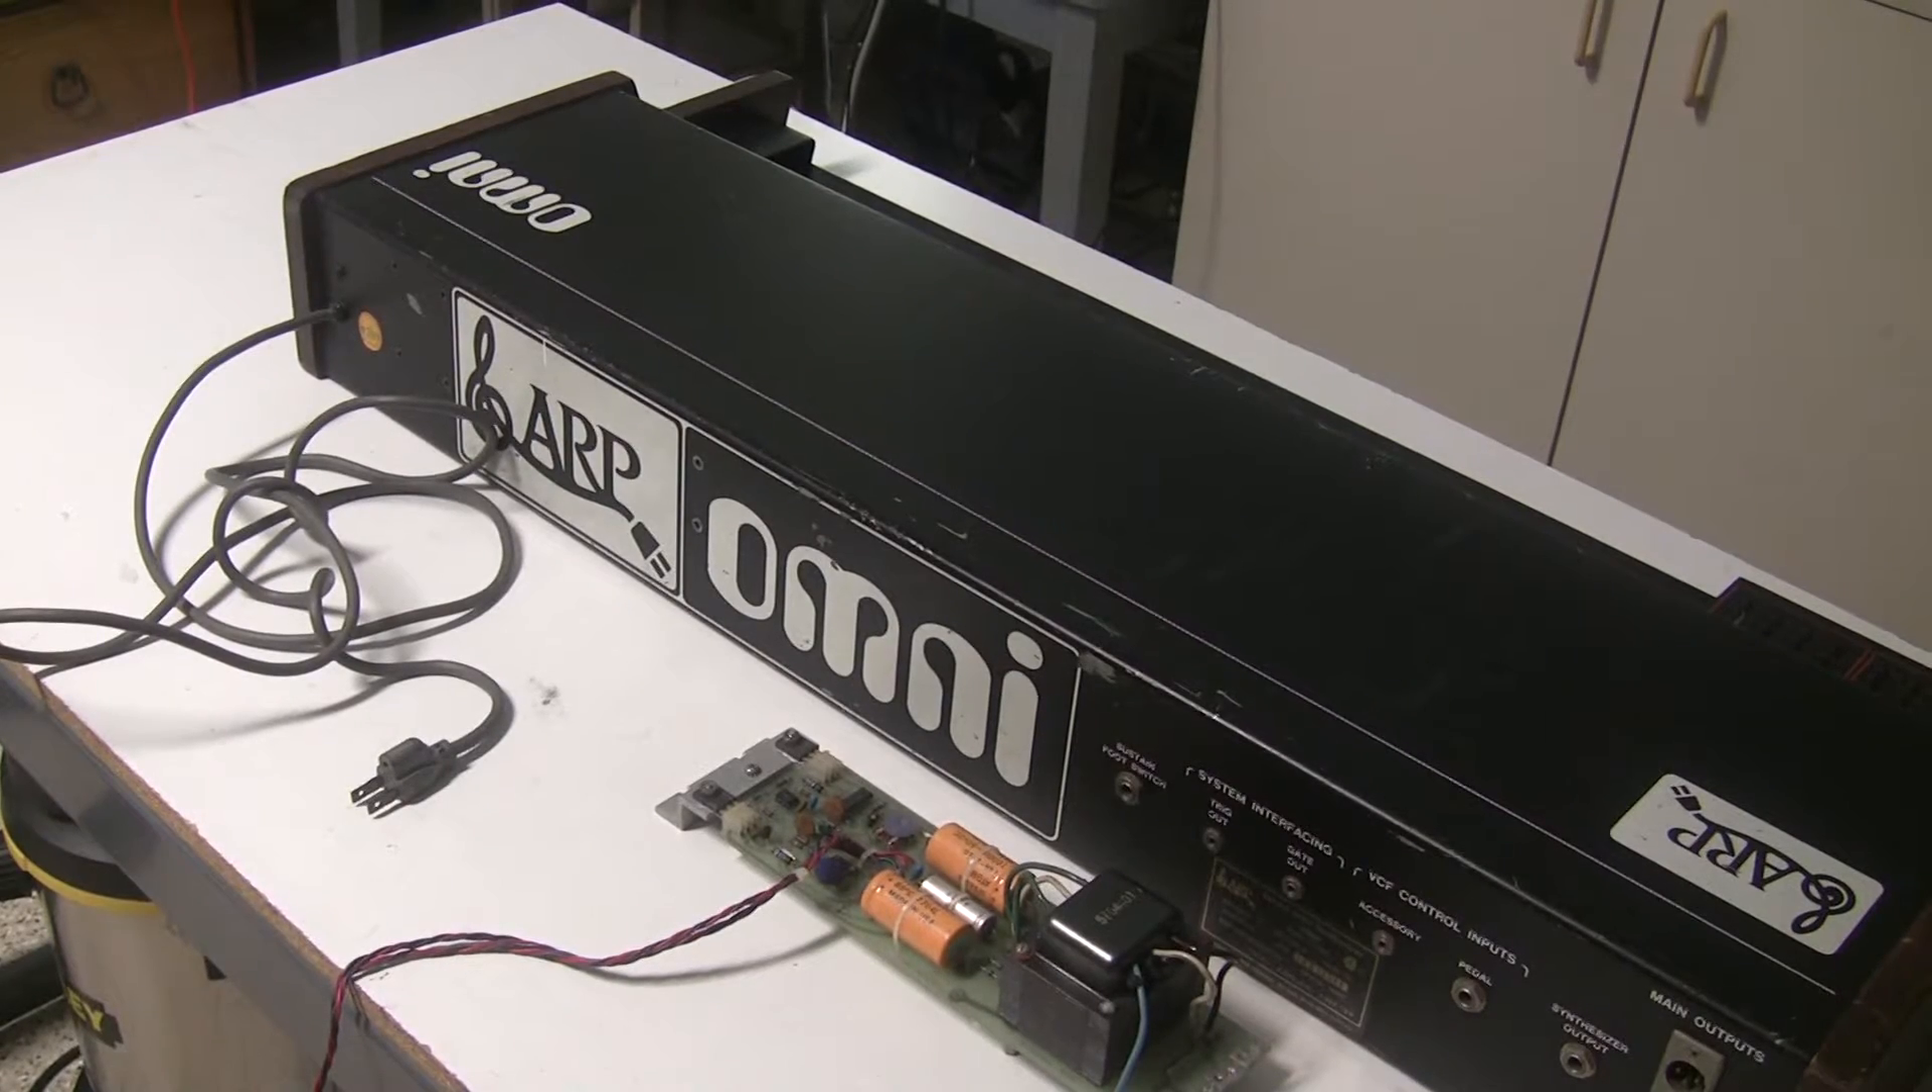So now I've got the power supply board out.